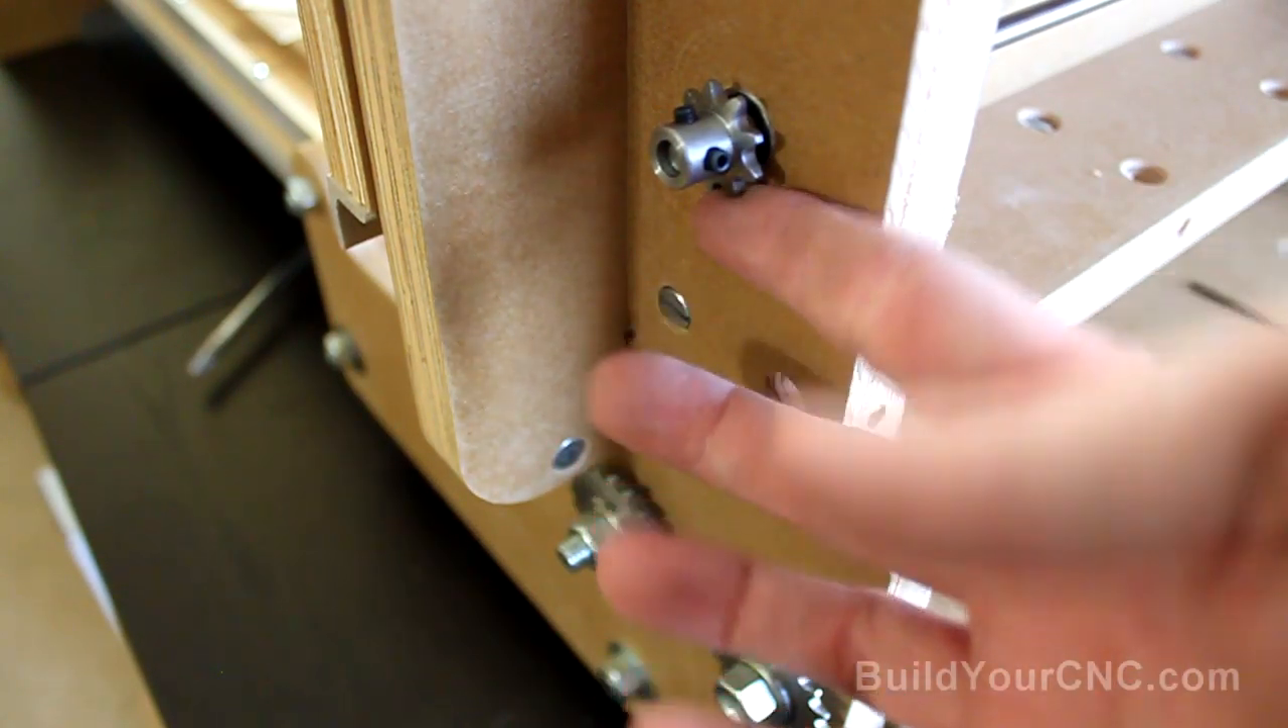So now the sprocket is on, we can go ahead and put the chain.